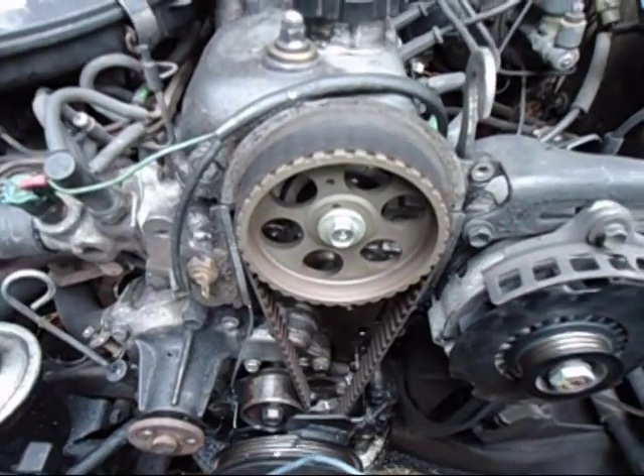Okay I get the cover off timing belt cover.